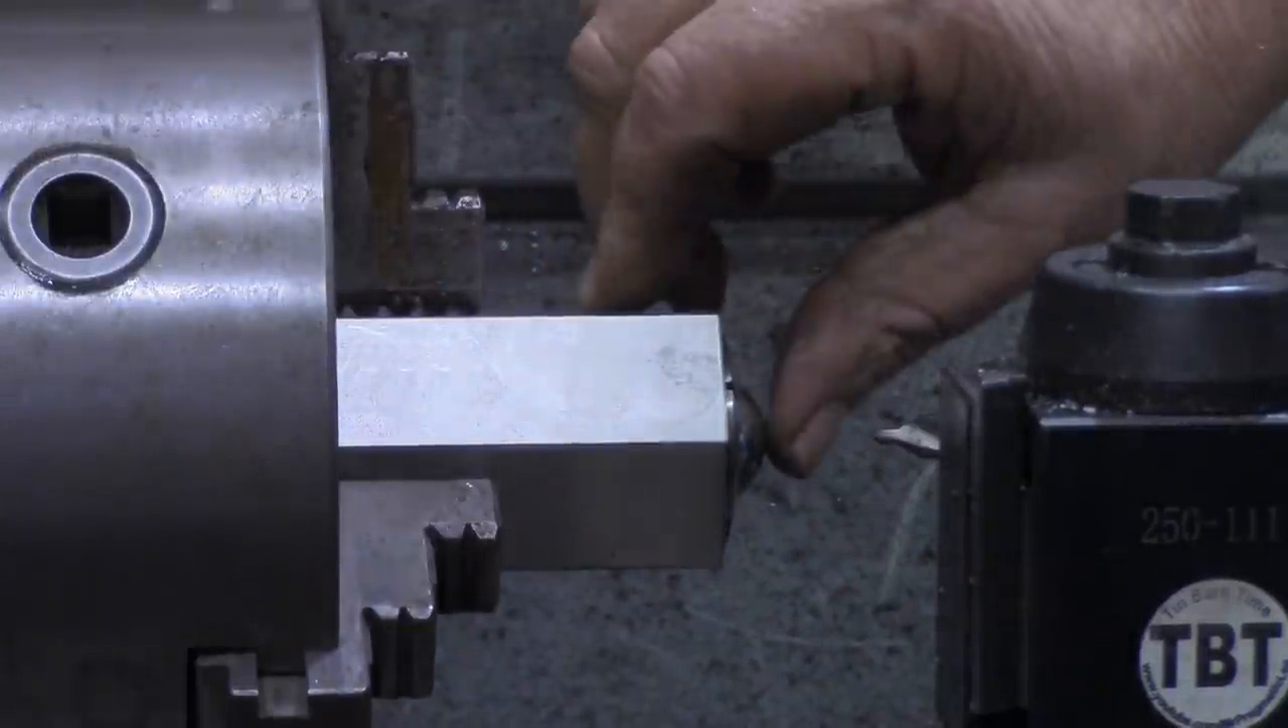All right, I've got our collet holder, our hexagon collet holder mounted in the three jaw chuck.